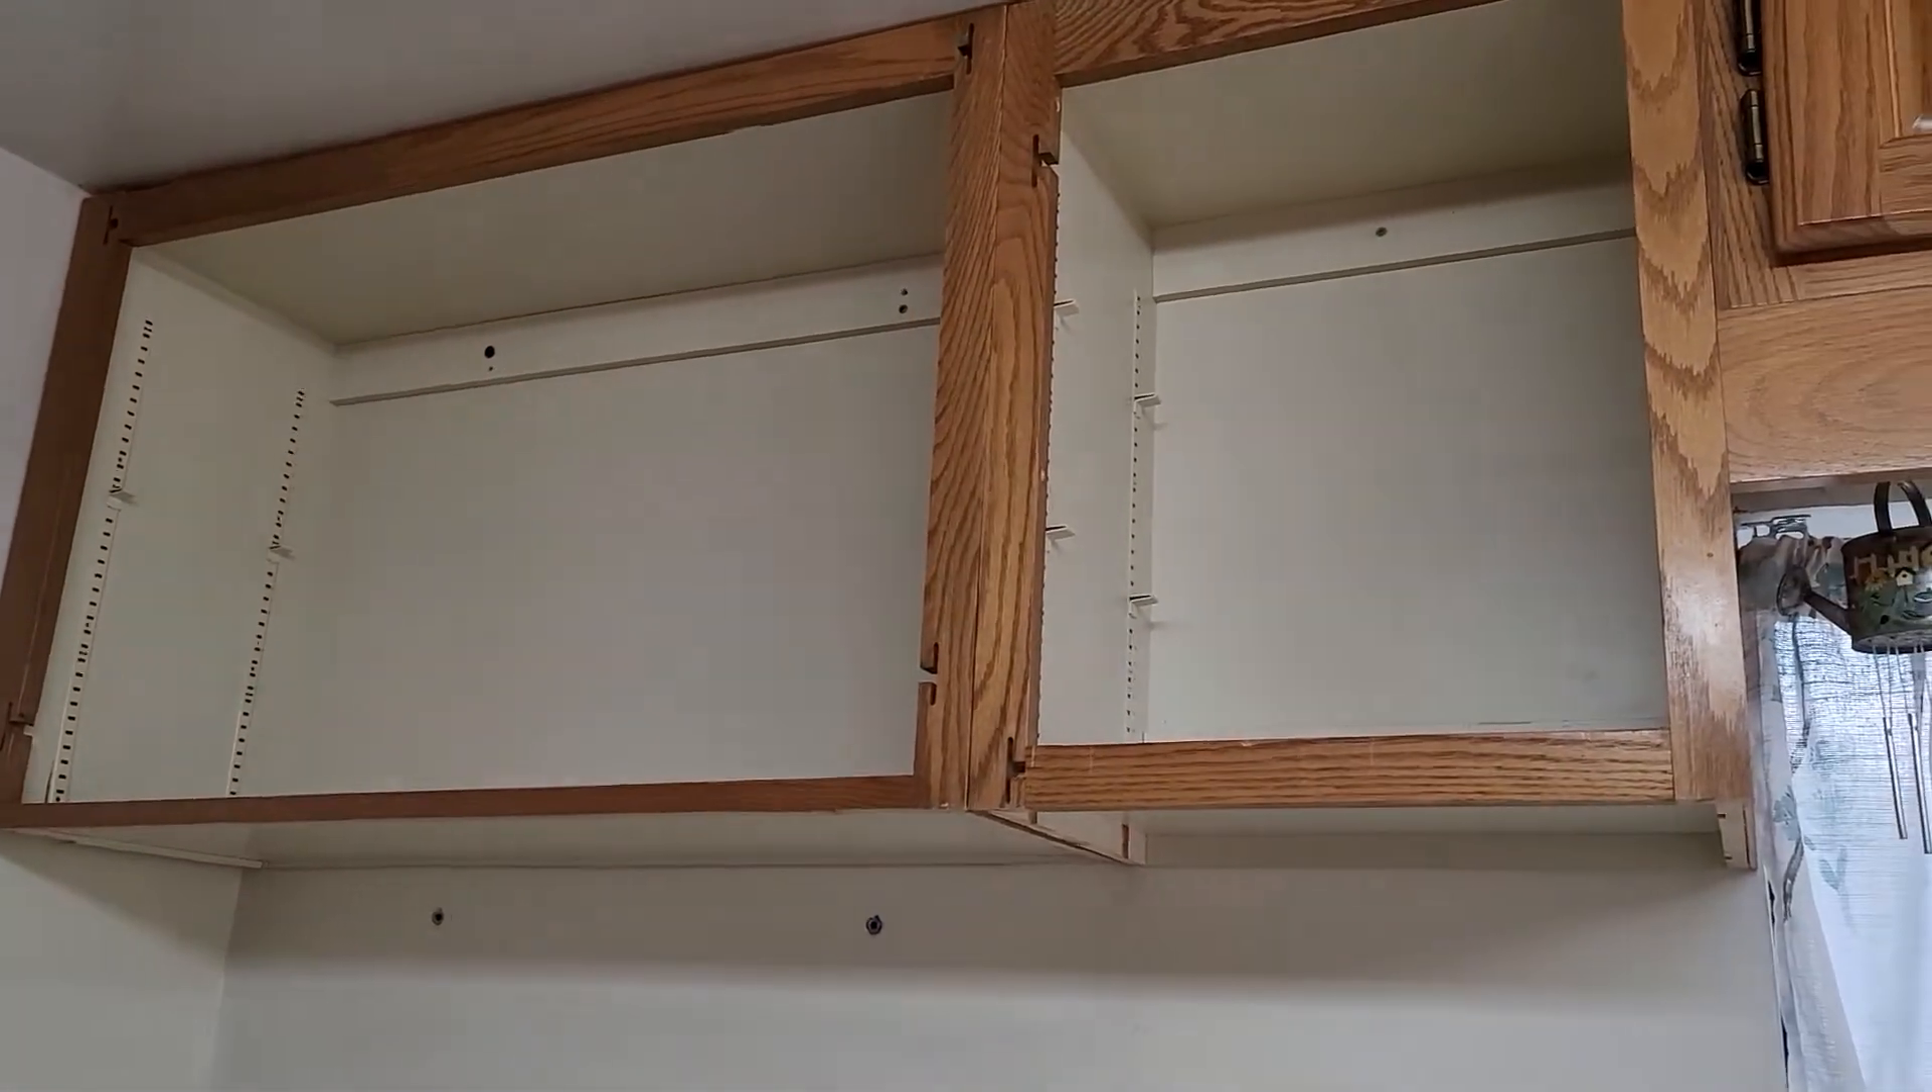So I was able to do that and we got all these cabinets reinstalled as you can see, shortened down.